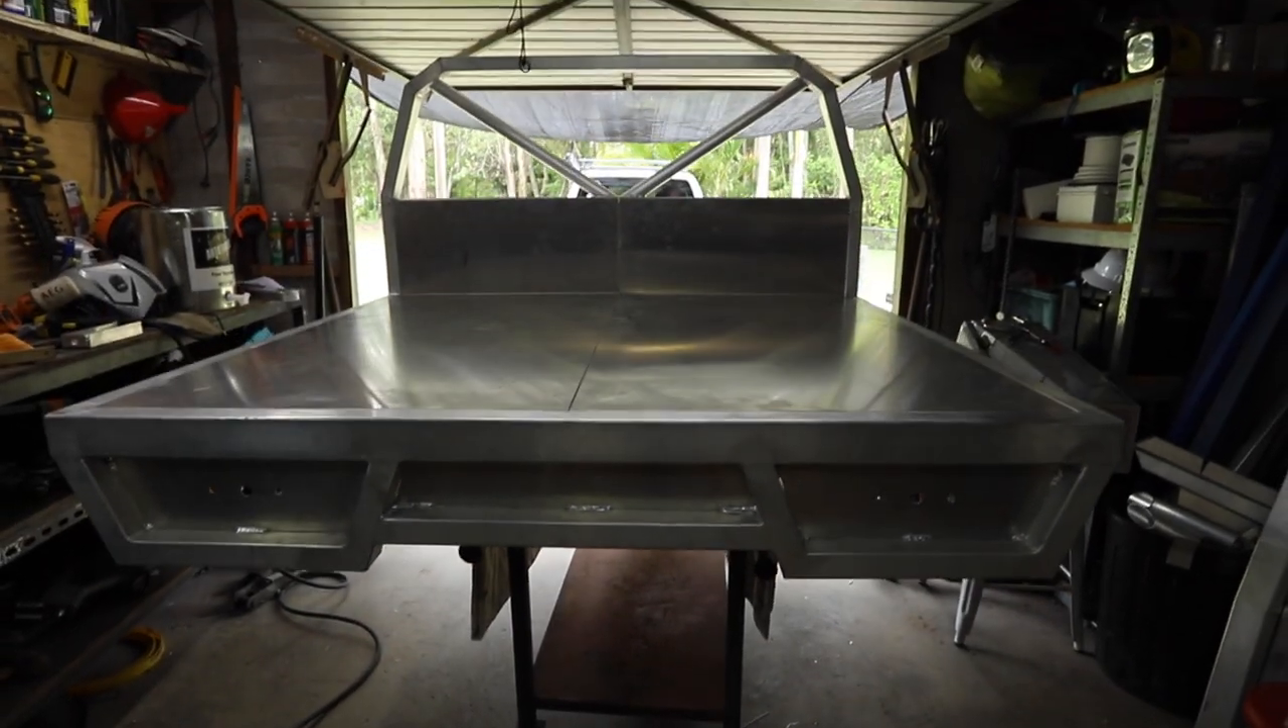Righto guys so as you can see the tray sheets are fitting pretty good.